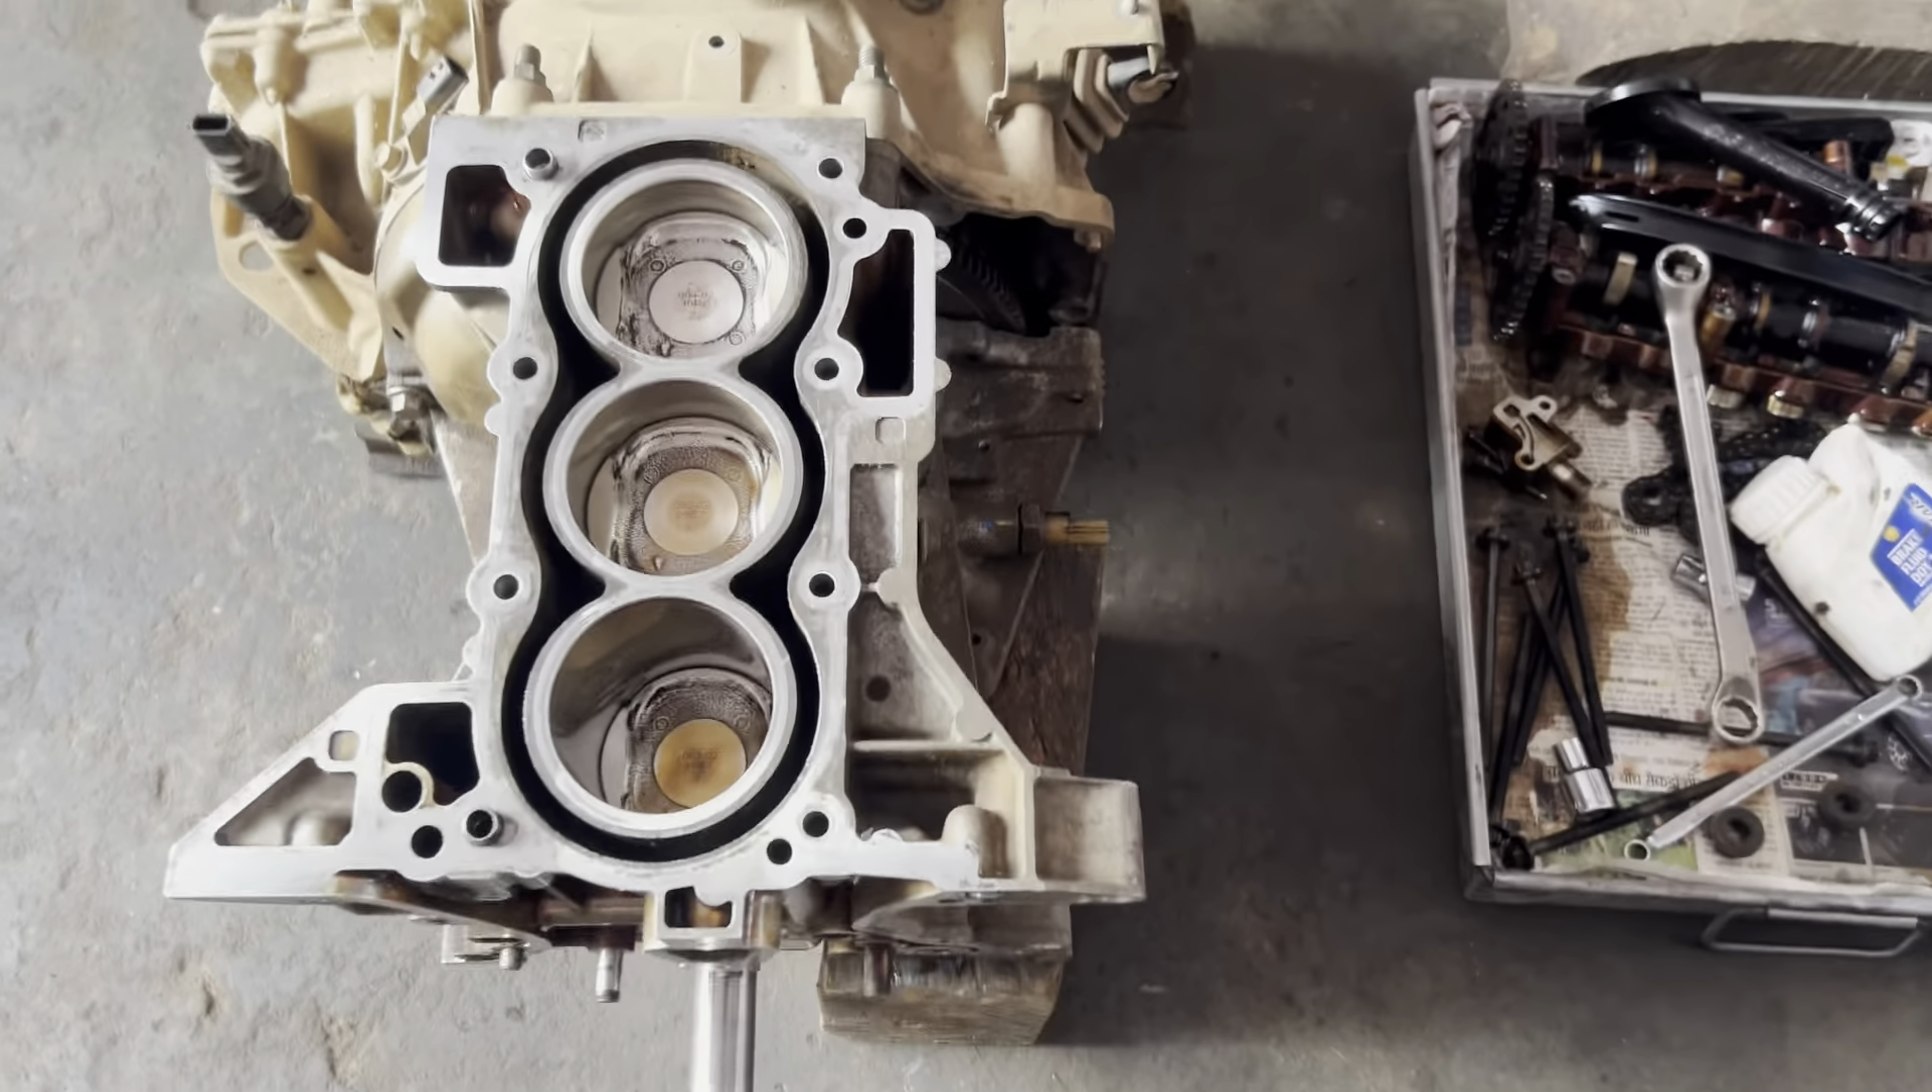यह हमने पिश्टन फिट कर दी हैं।